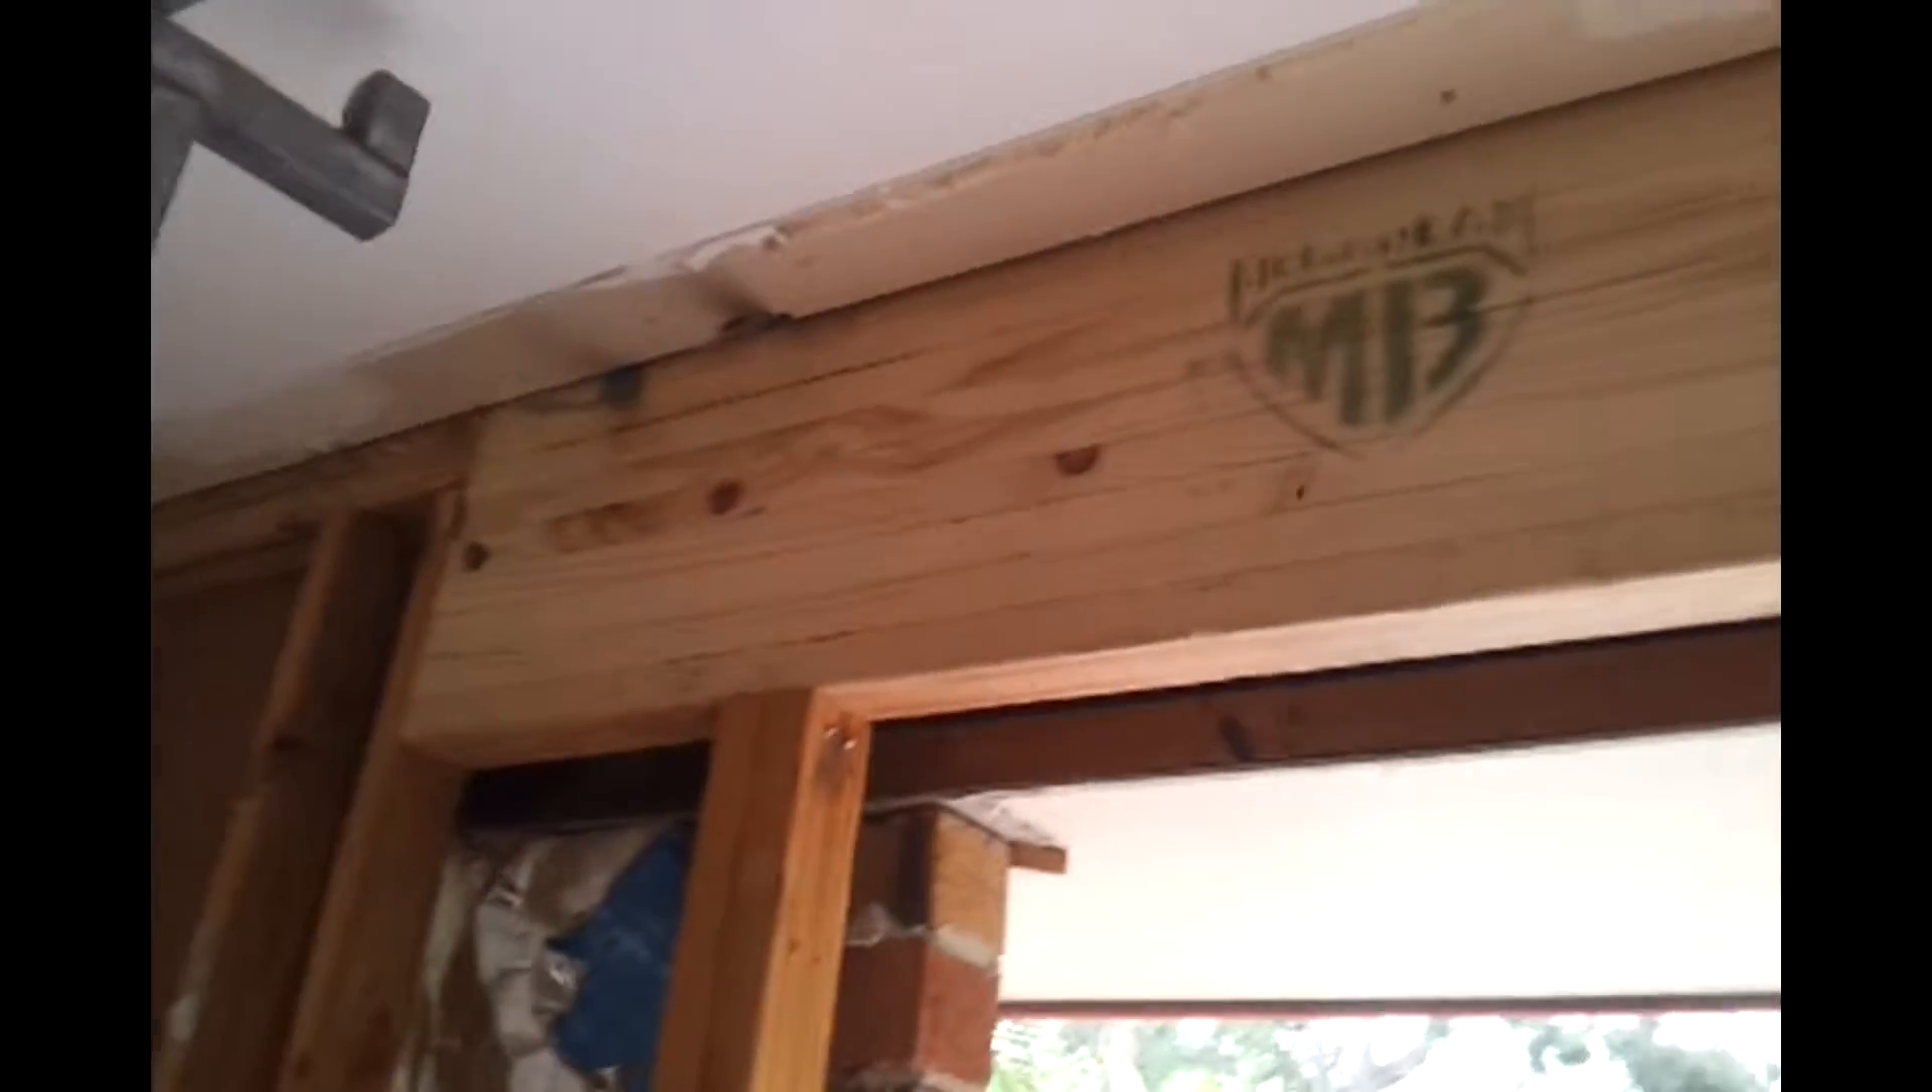We've ripped out all the bottom plate studs window heads all sorts and replaced it with a massive 300 mil beam.